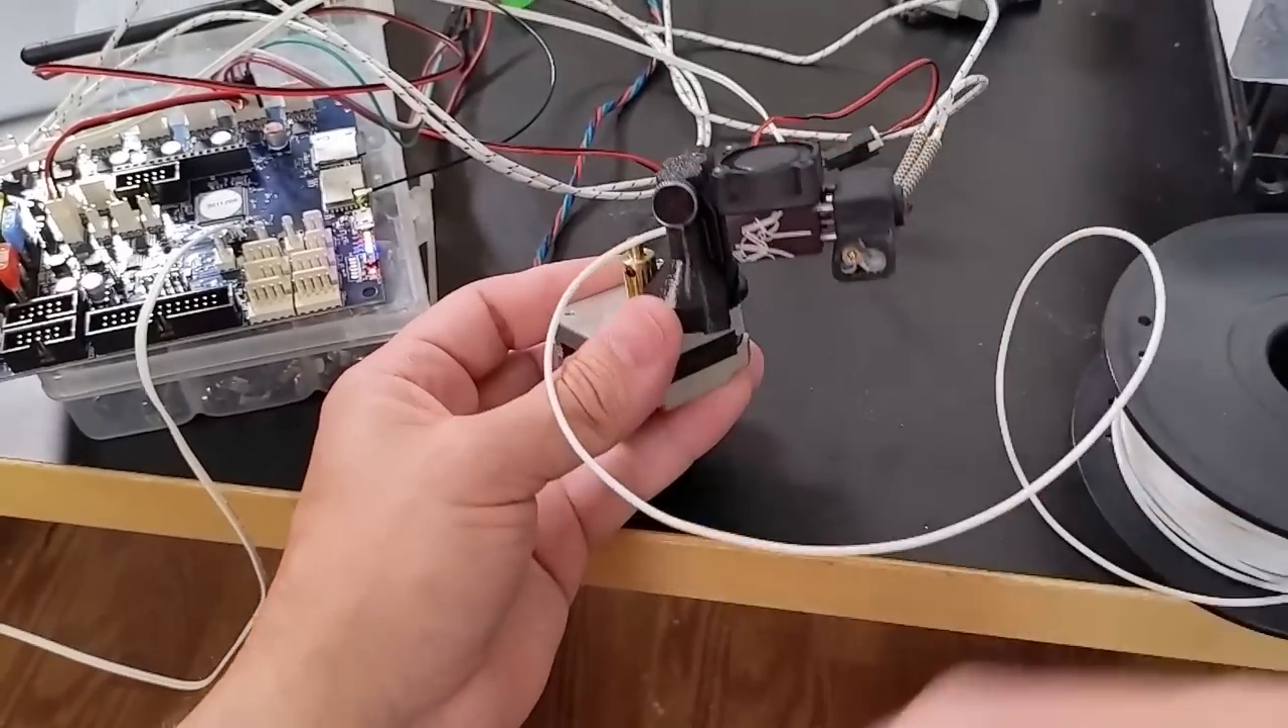And here's the extruder mounted to a pancake stepper motor.